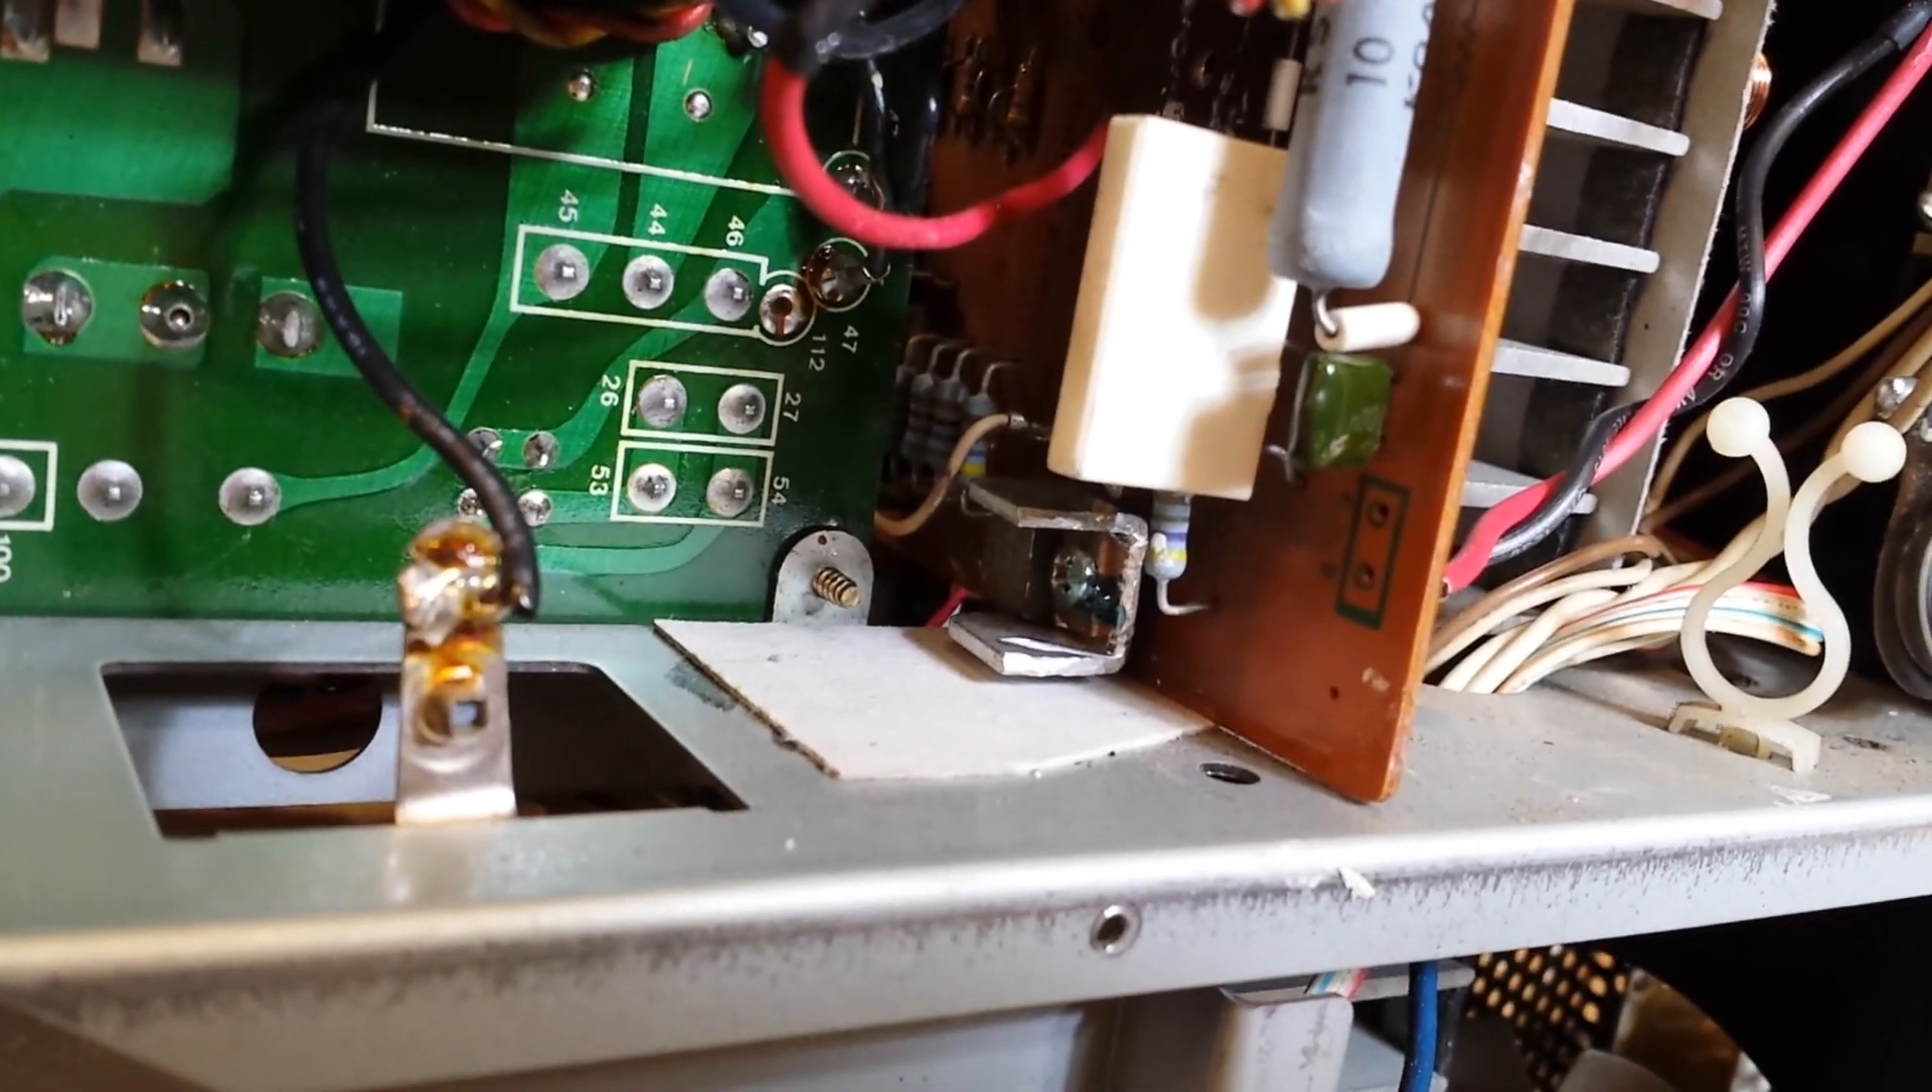You can see I put fish paper there so that the high voltage potential doesn't accidentally touch the chassis.